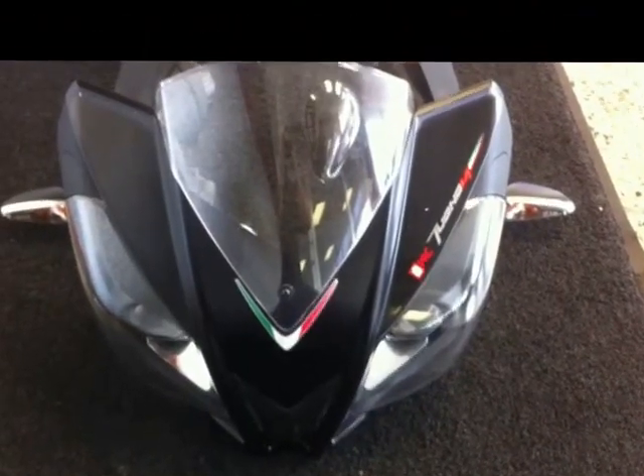So here's our front fender, front fairing disconnected from the bike.